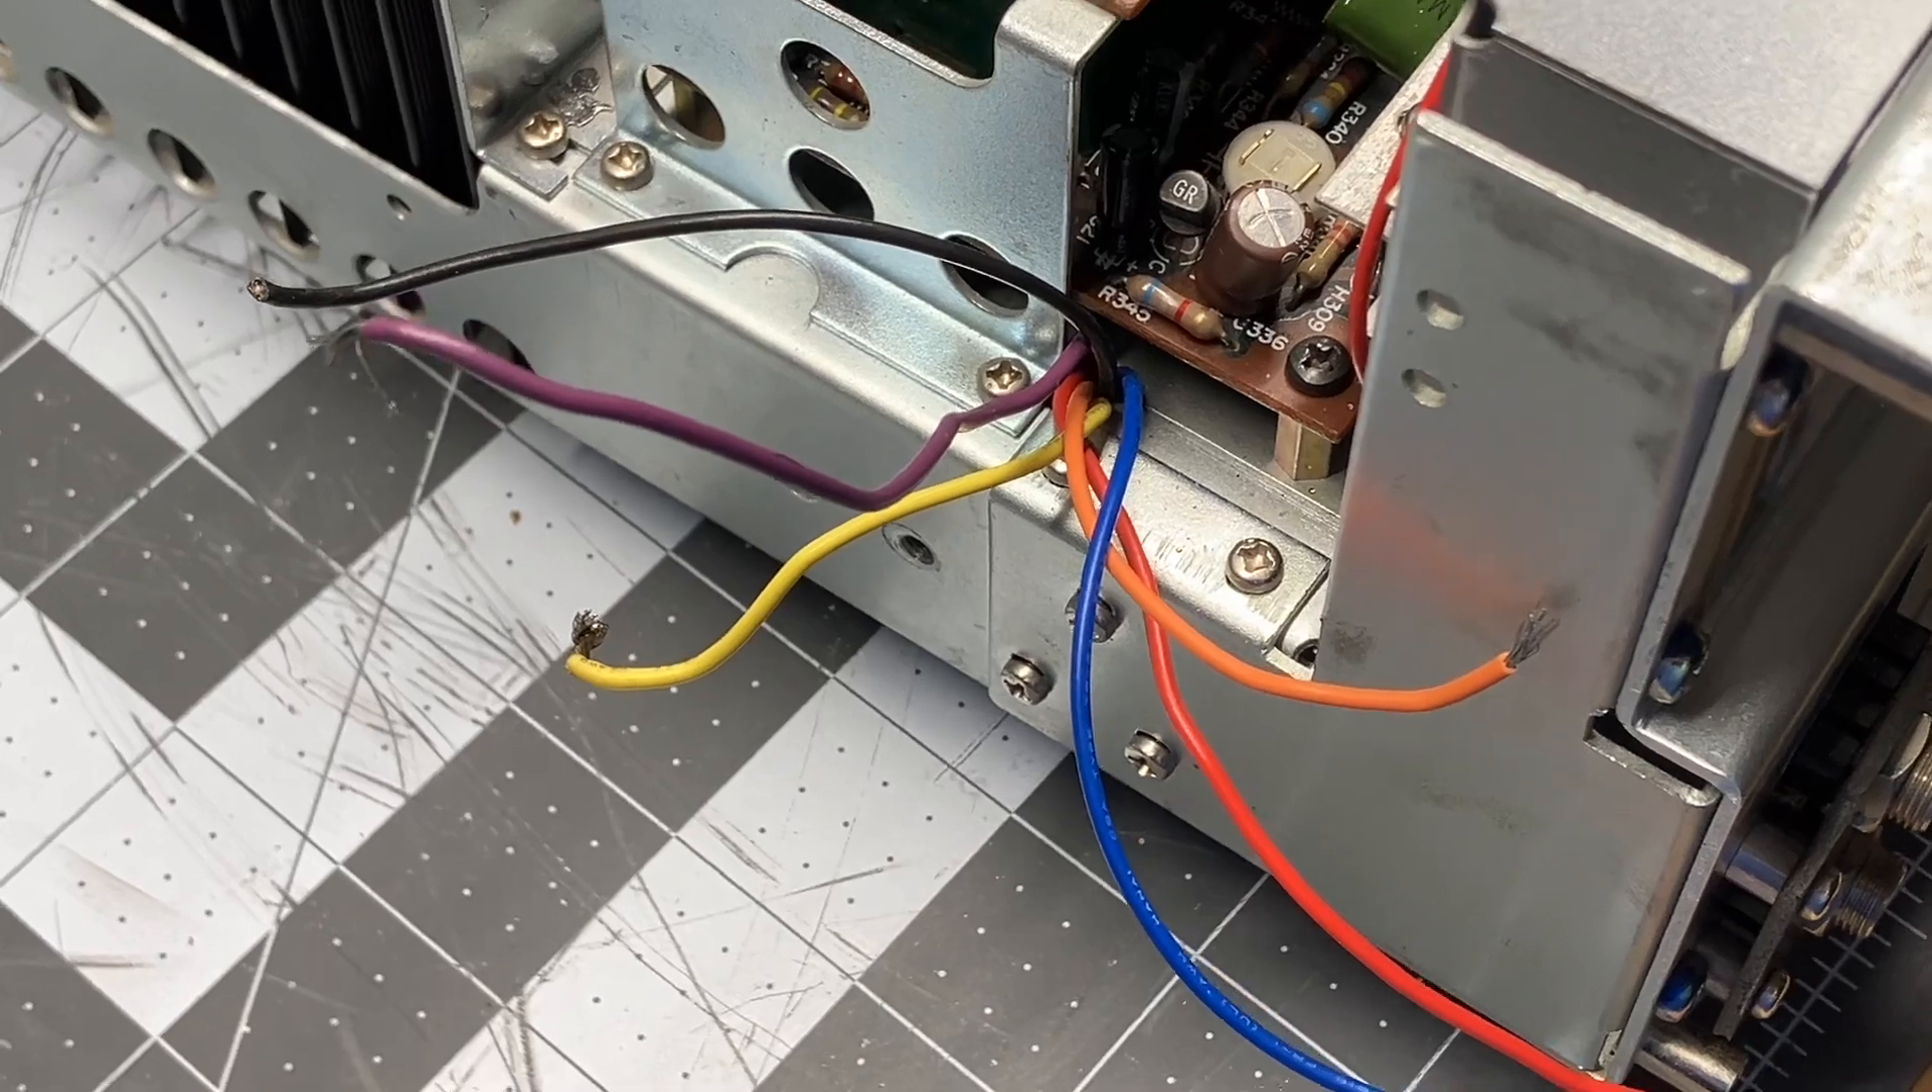Now you got to reattach this red wire, this black wire. There's a blue one right here and another black one laying around.